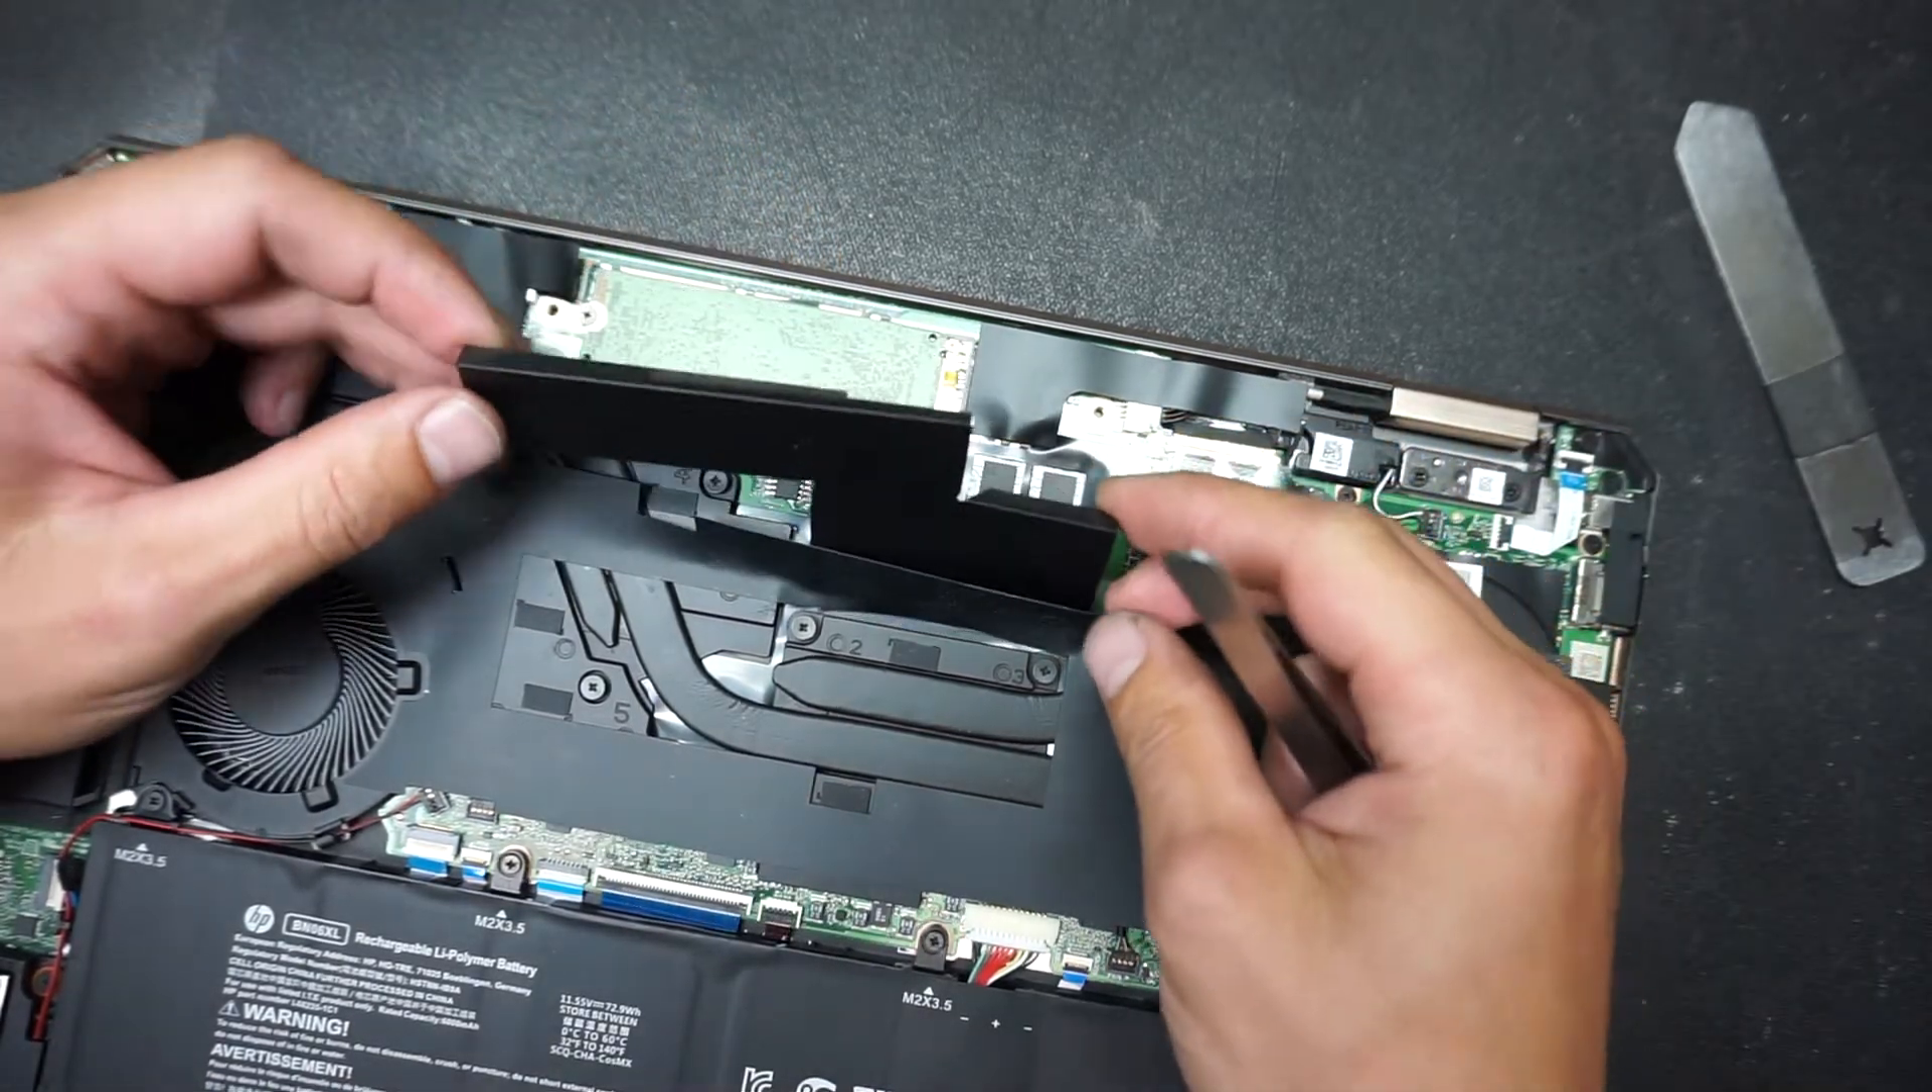So we removed this door it's not really a door but more like a shield.